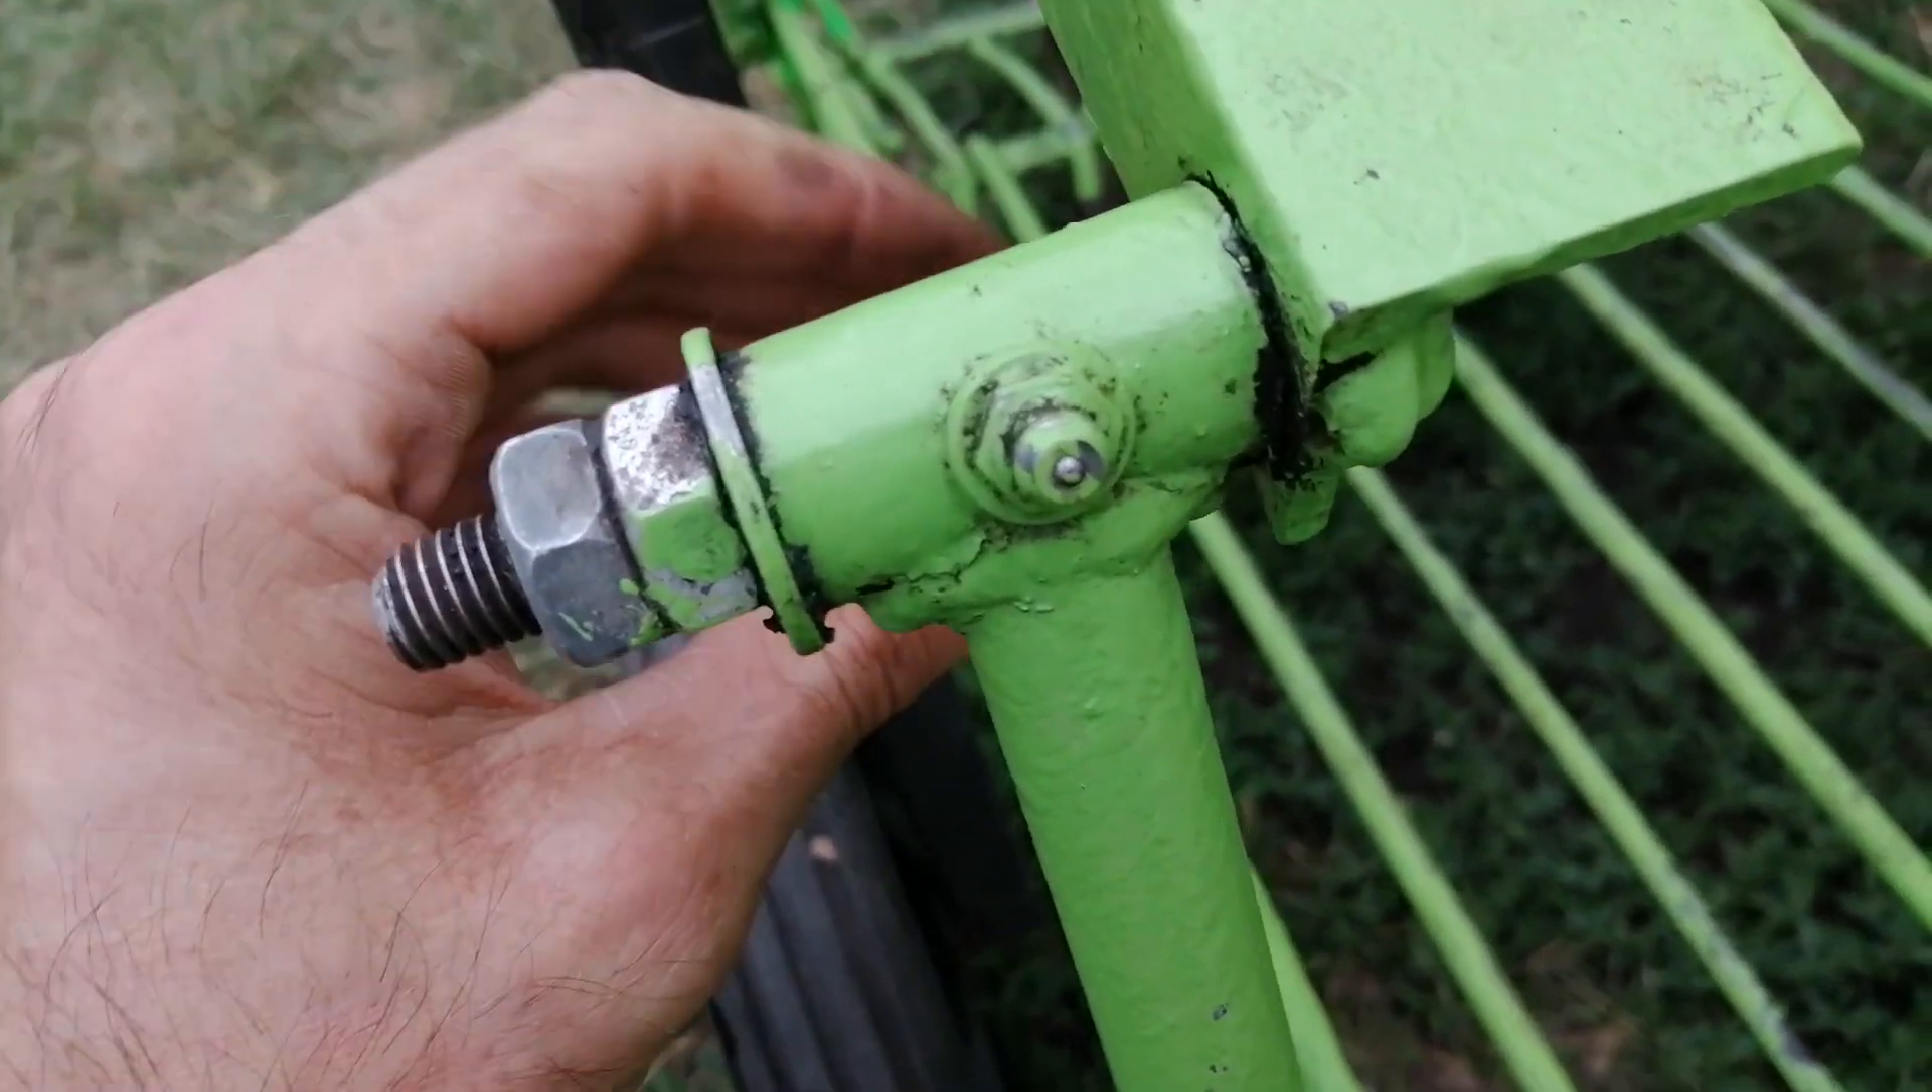Добавил вот такую вот шайбу чтобы болты не стирали саму втулку.